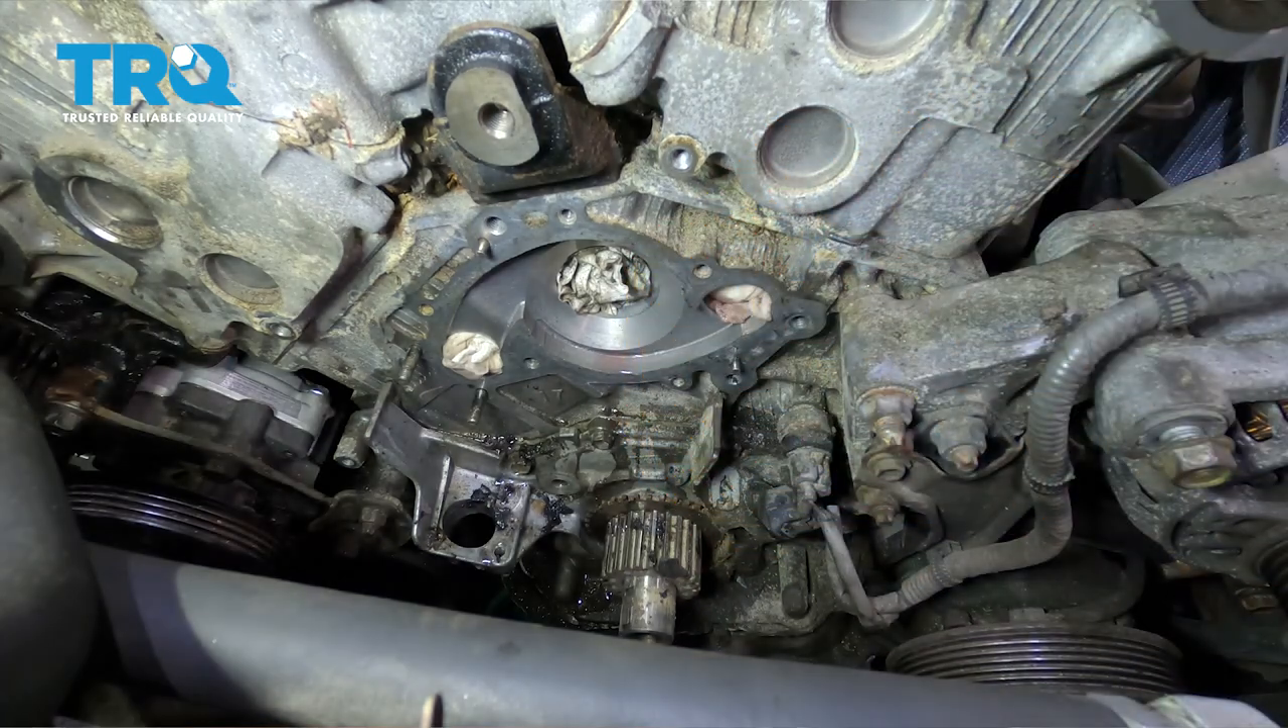At this point, I blocked off the three holes for the water pump inlets and outlets.